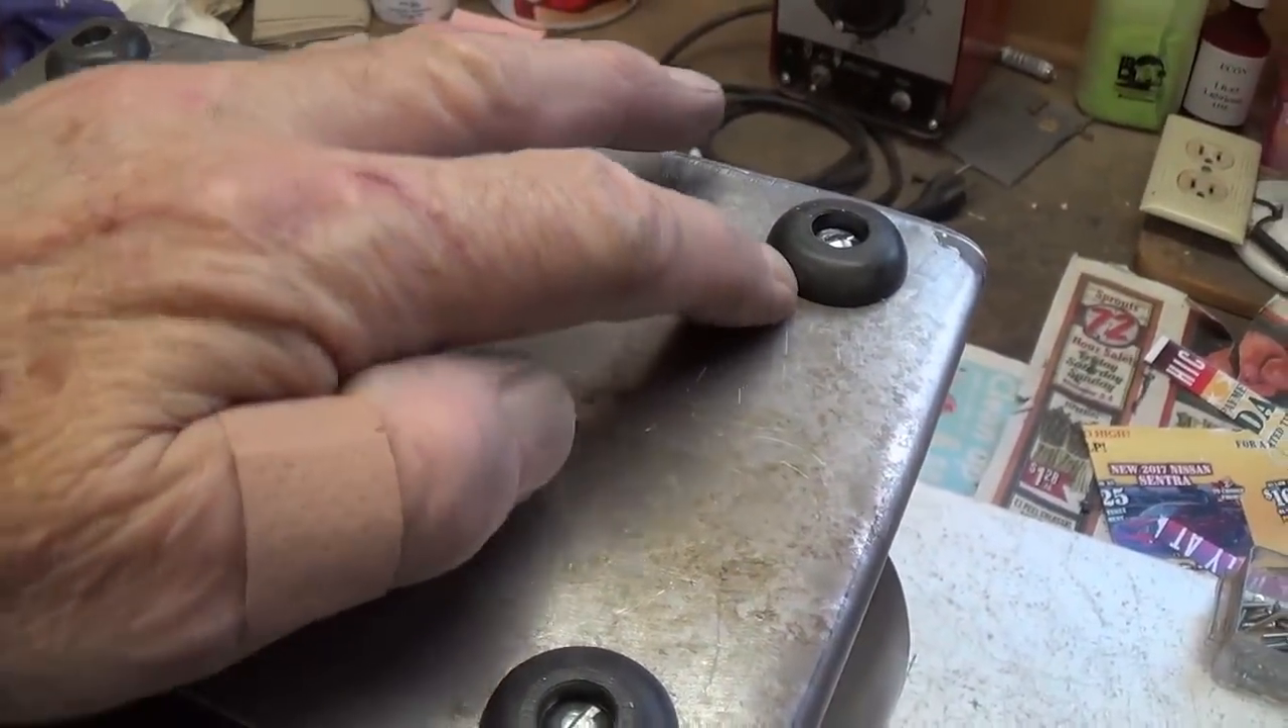Here we have the rubber feet screwed in place.